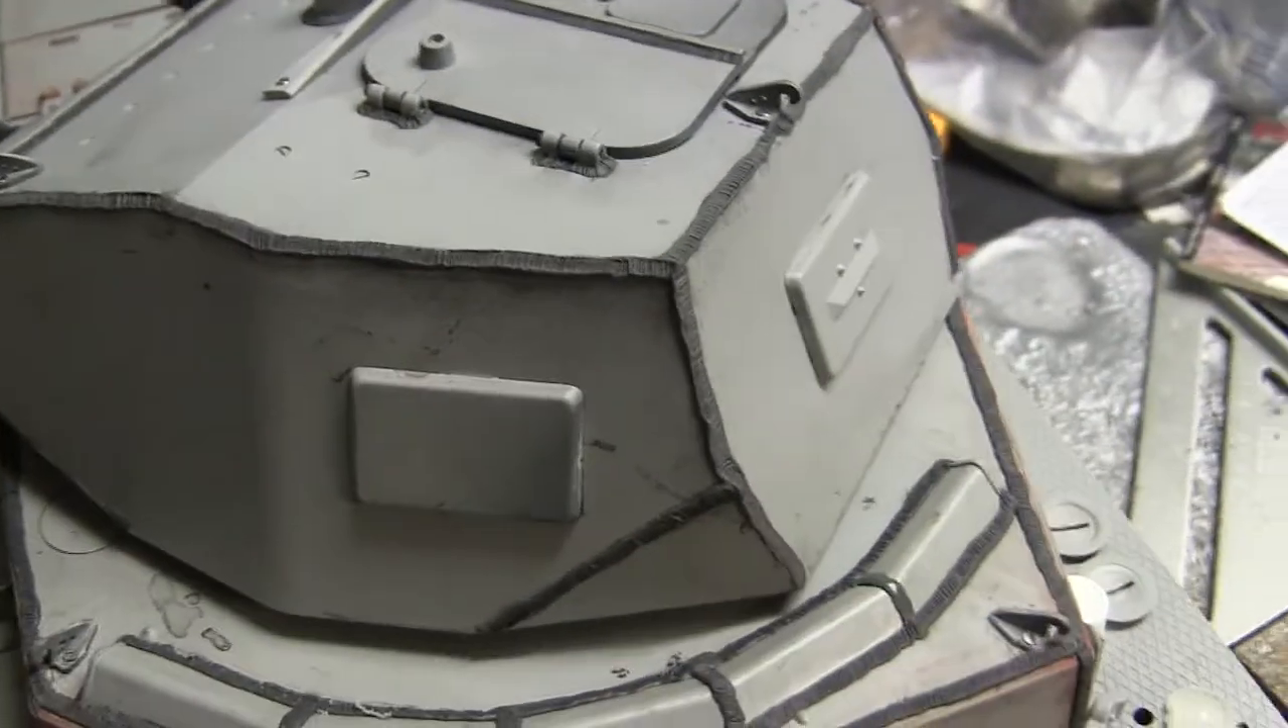Another thing as of note, all the turret's welds have been added.